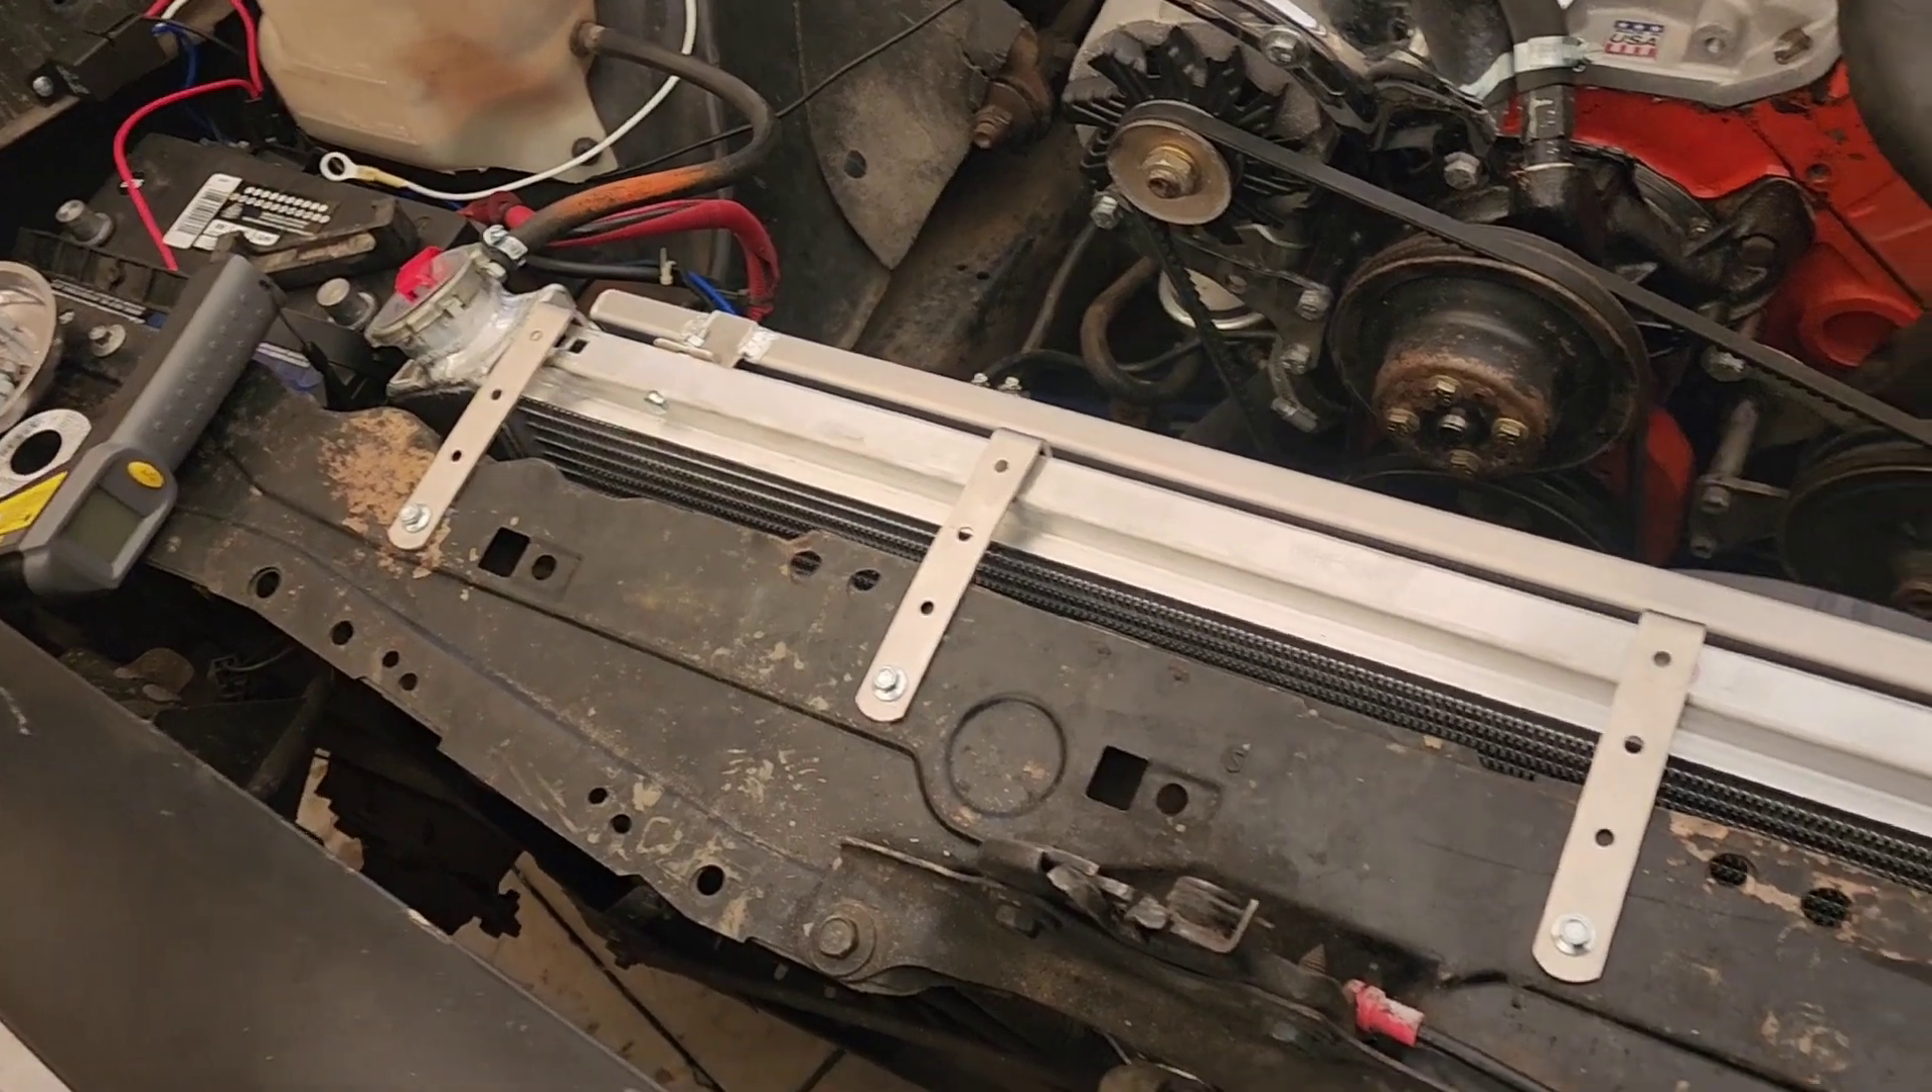We now have a very solidly mounted radiator.